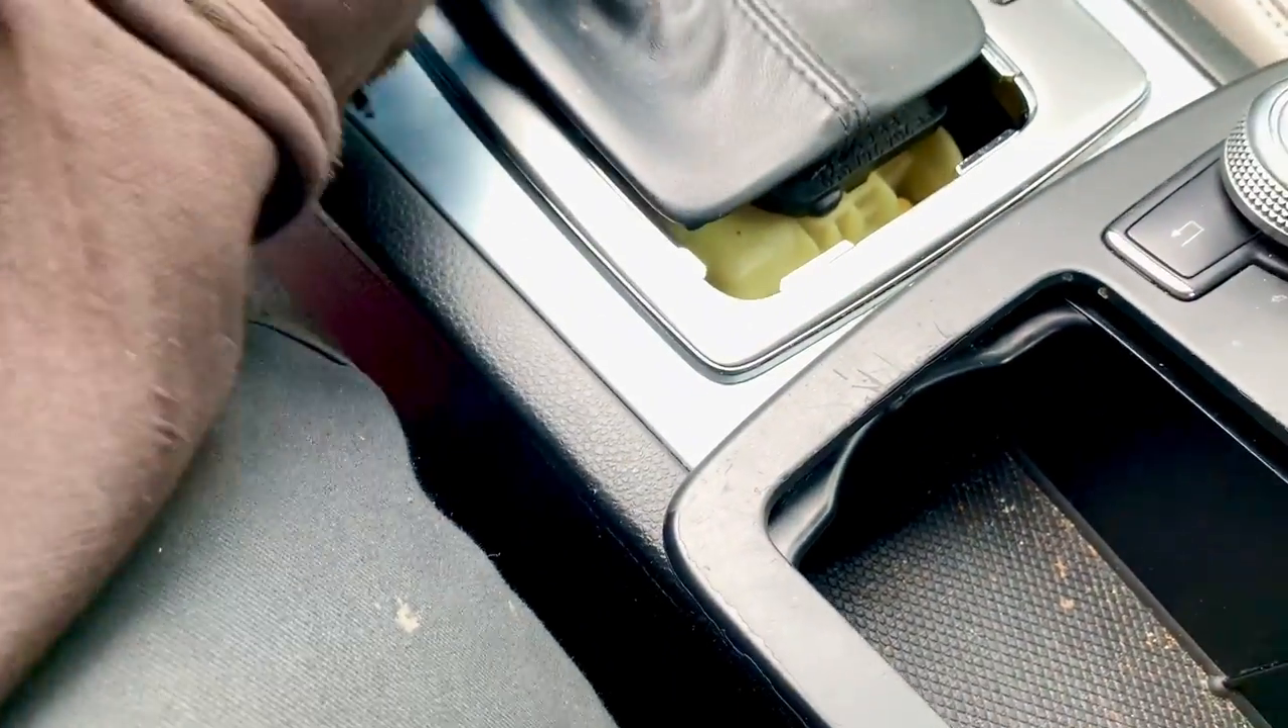And this this should just clip in as well but it appears that i've made the leather too short.